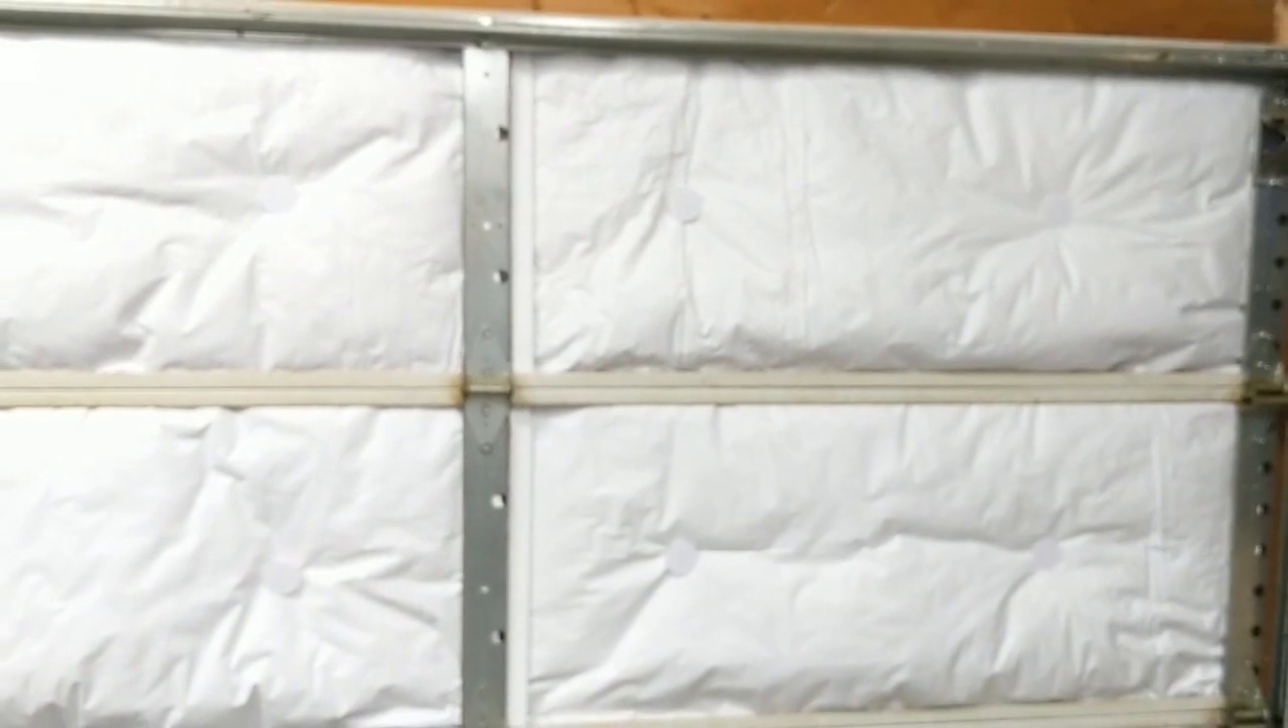I've got all the panels in seated securely so that they fit.